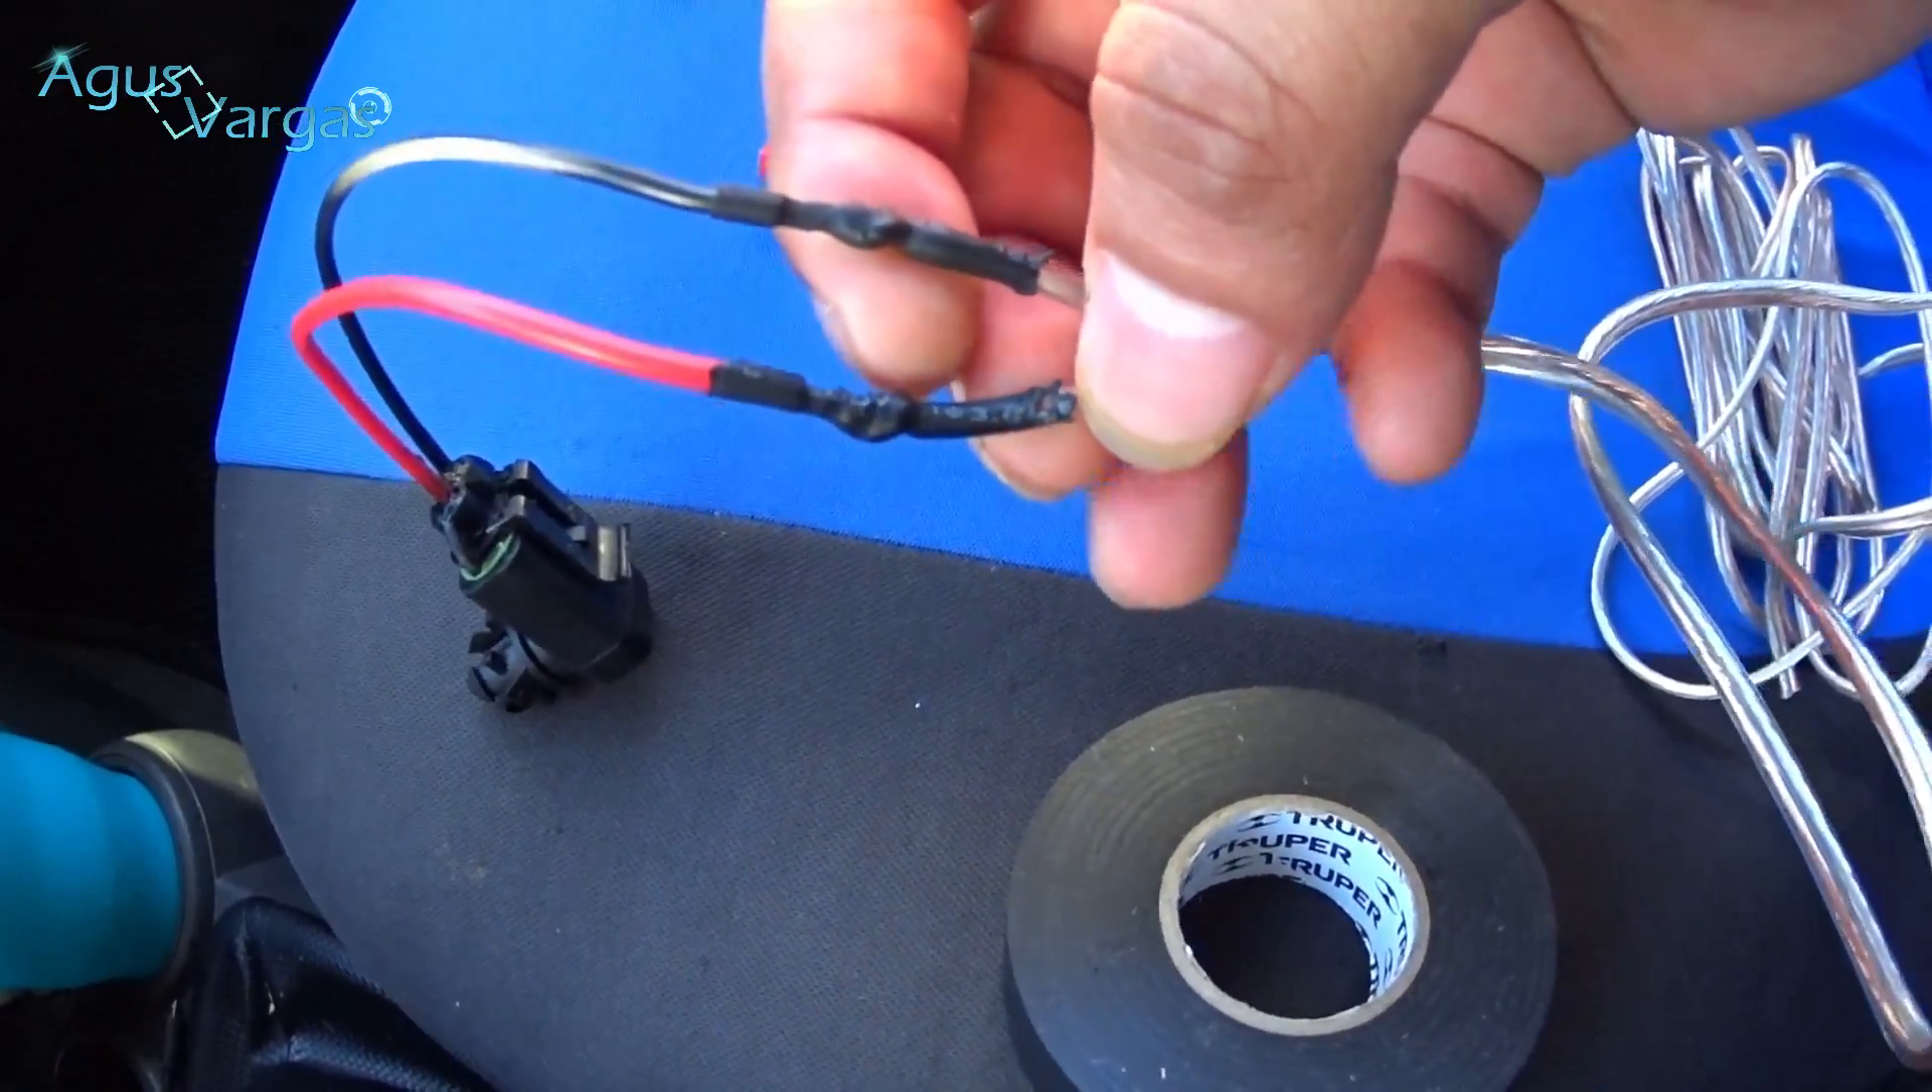El arnés ya lo soldé al cable y lo sellé con el termo fit.